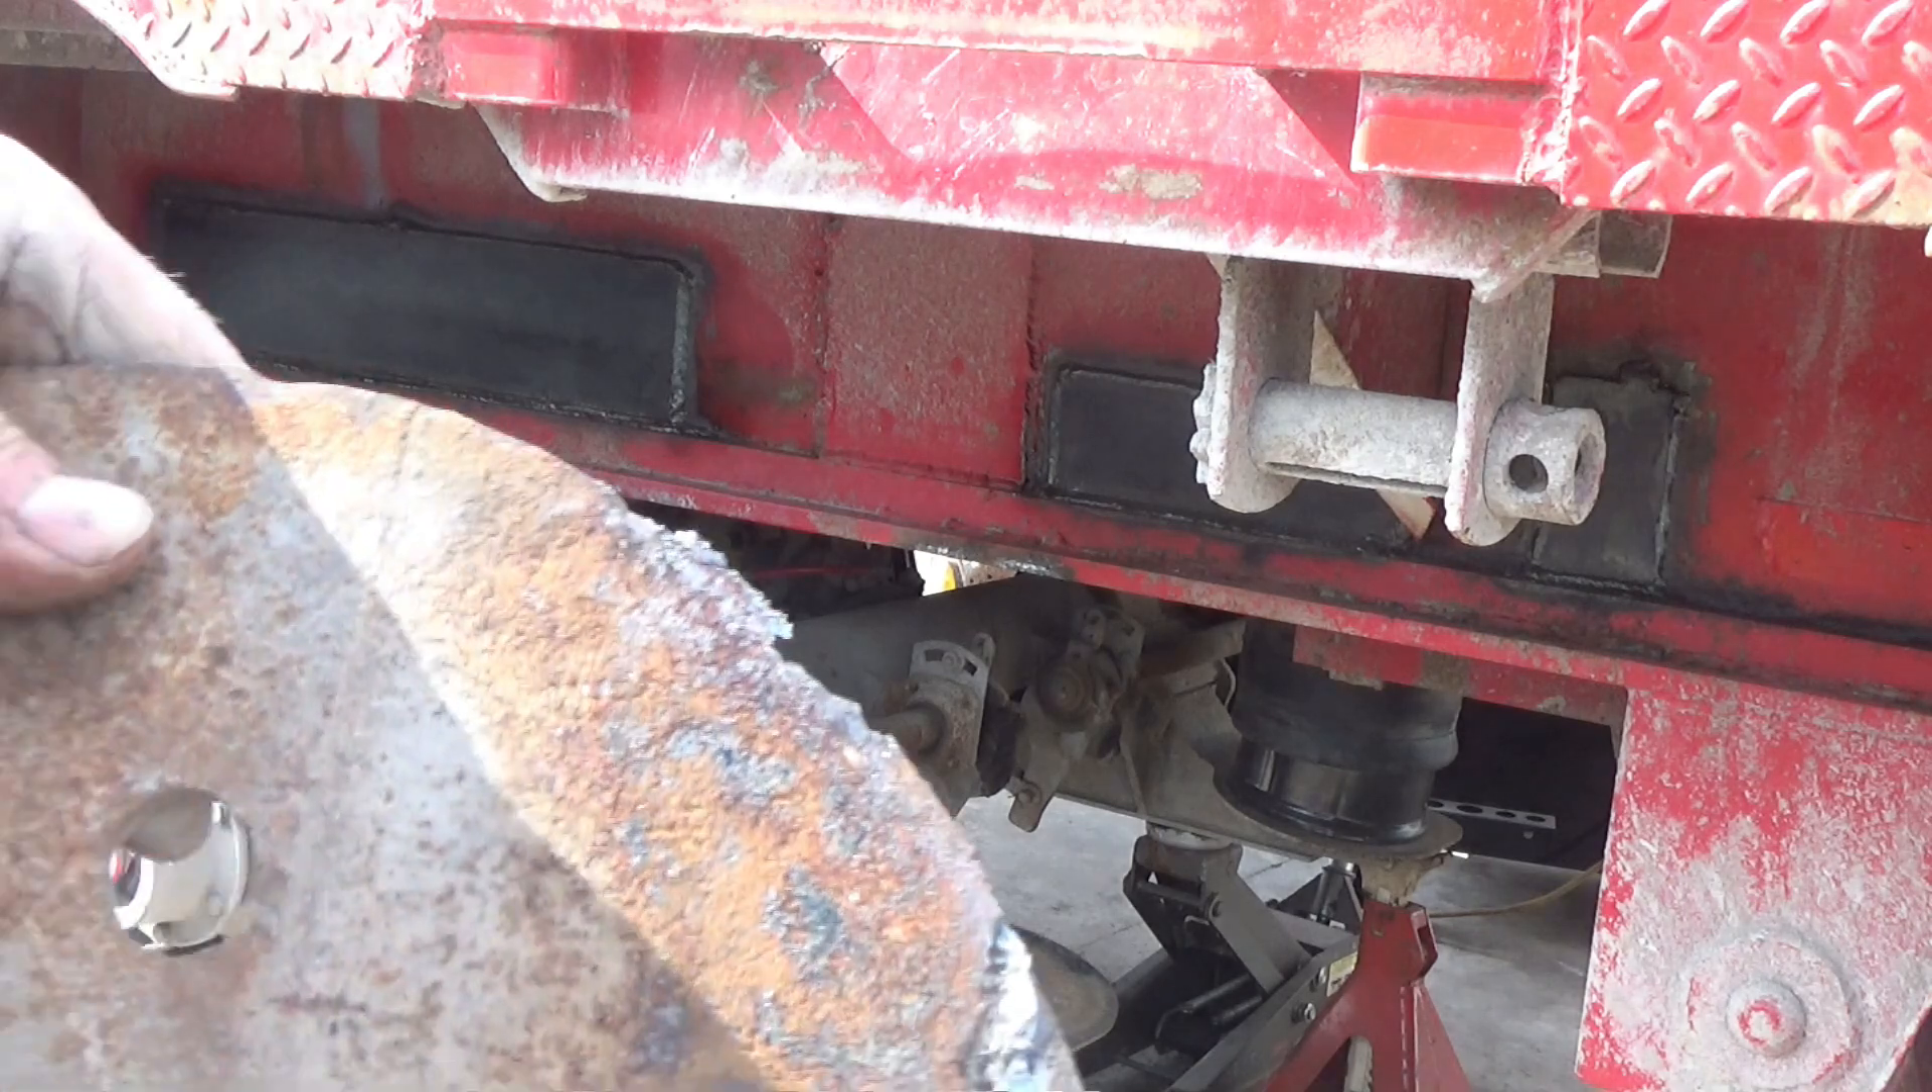Well, I got the plate off.